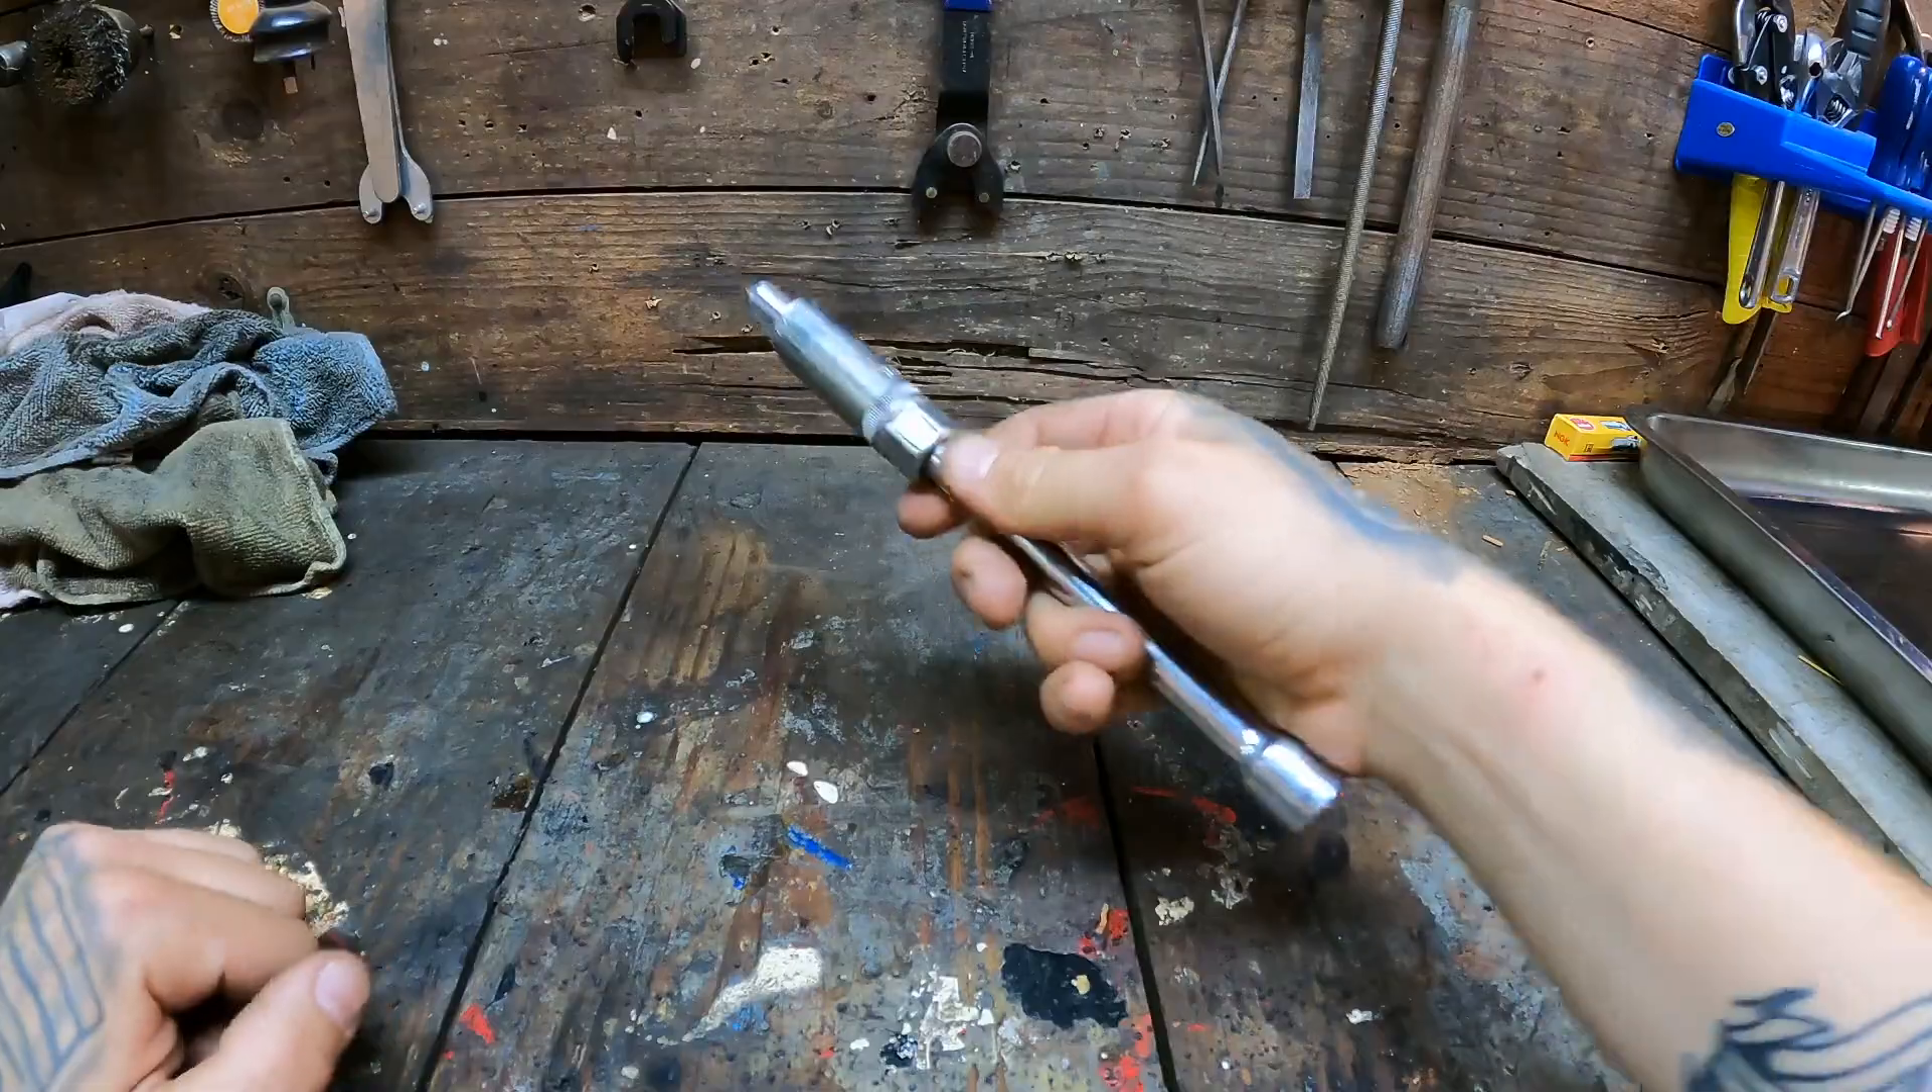Just pop it back on in here into our spark plug socket and you notice i don't have the ratchet attached to my extension there just yet.